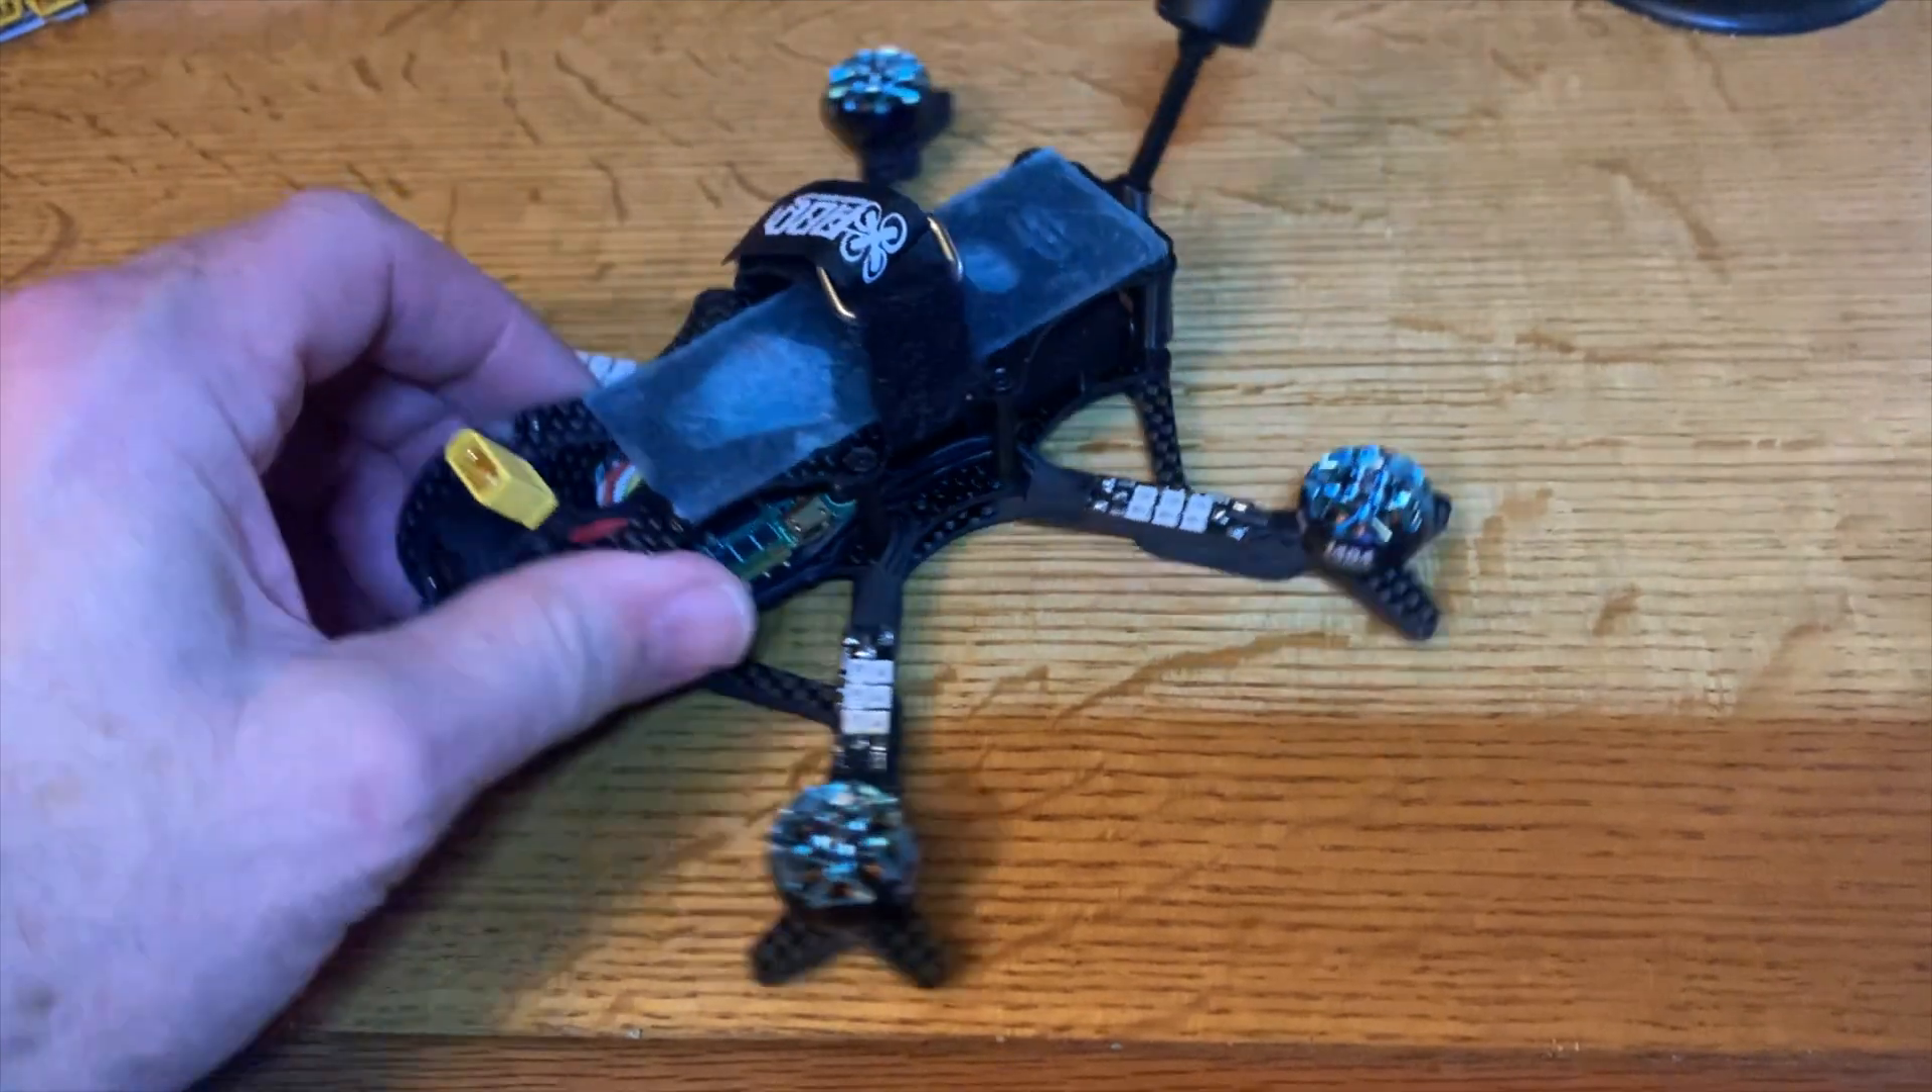I did add a battery strap.